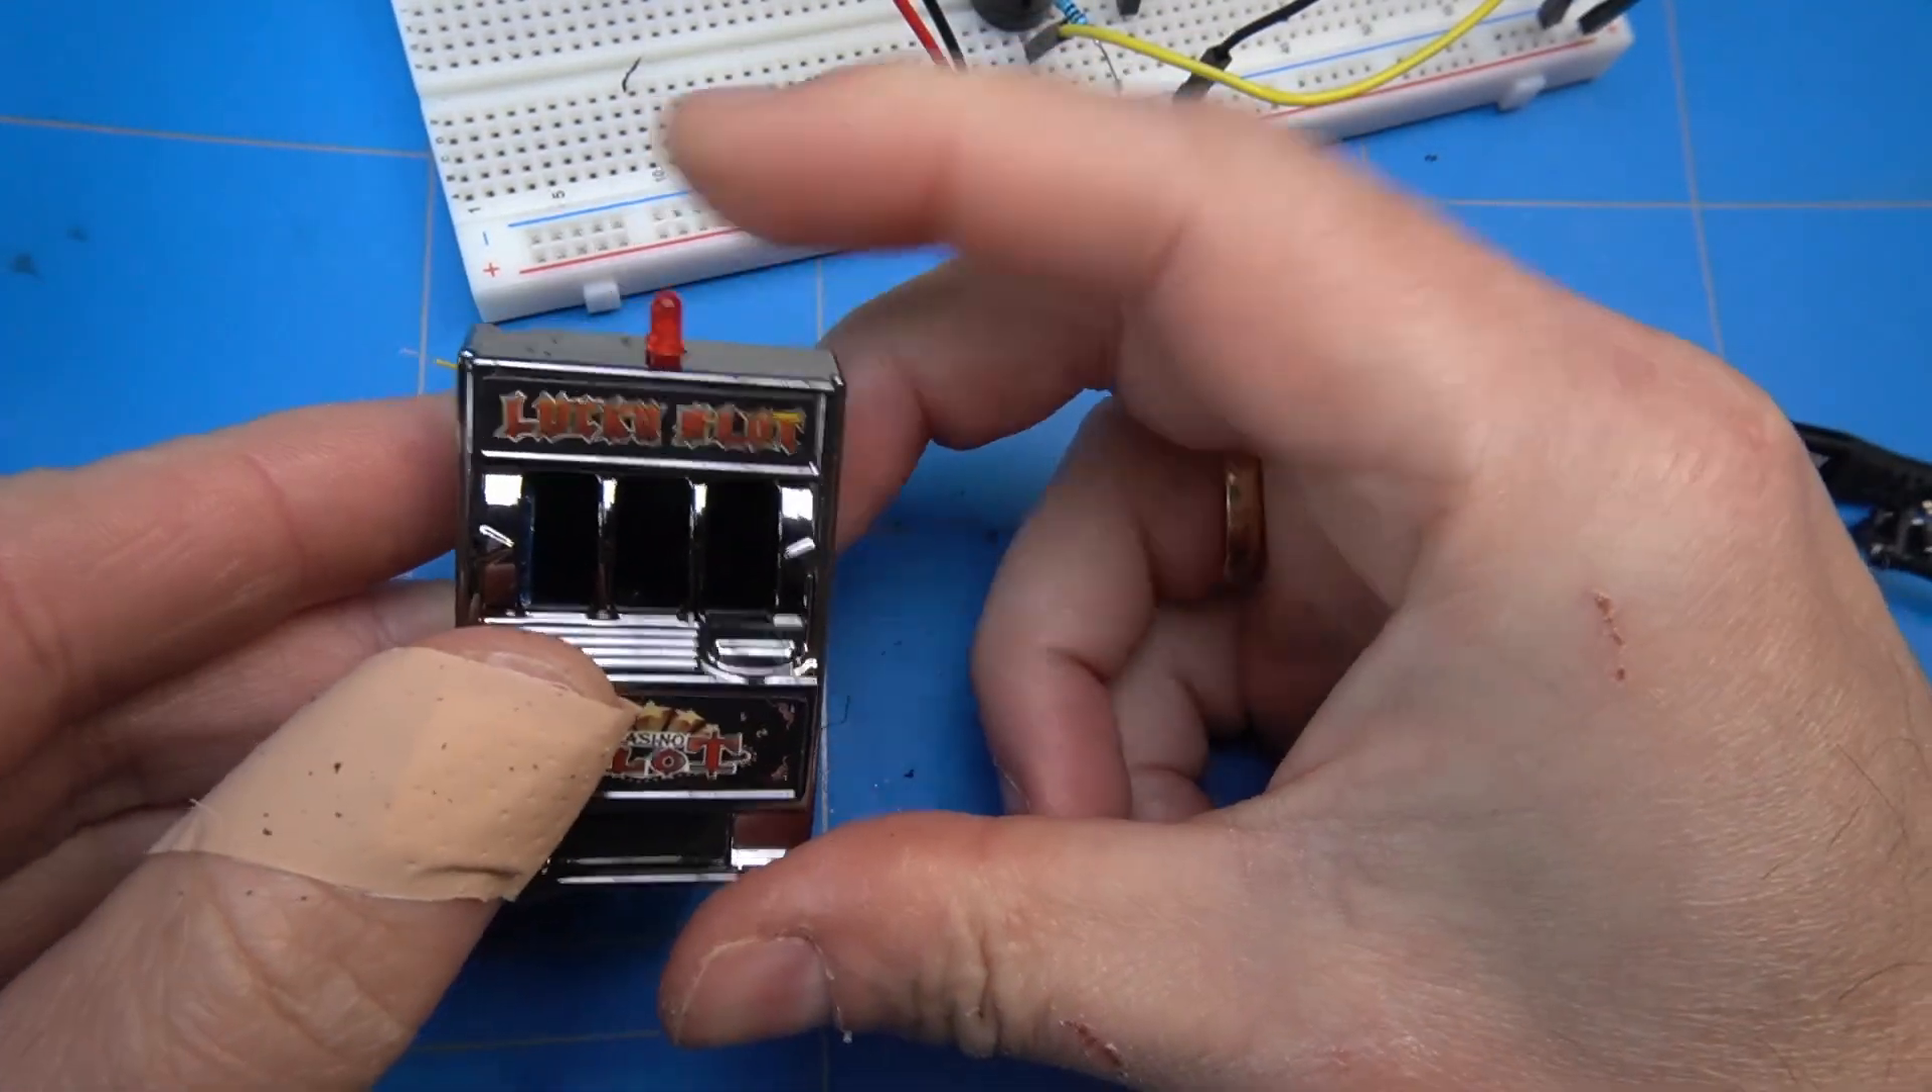And the LED fits nicely like this.